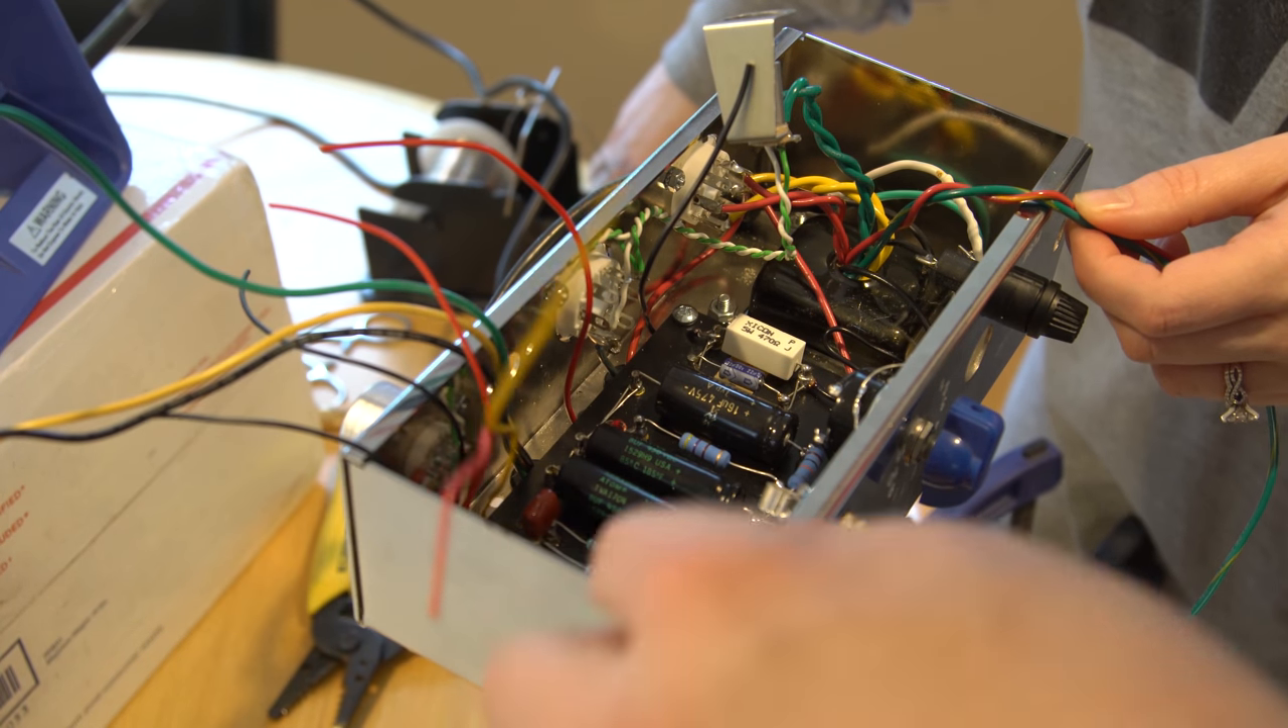So you can see a lot of the loose wires we need to connect.